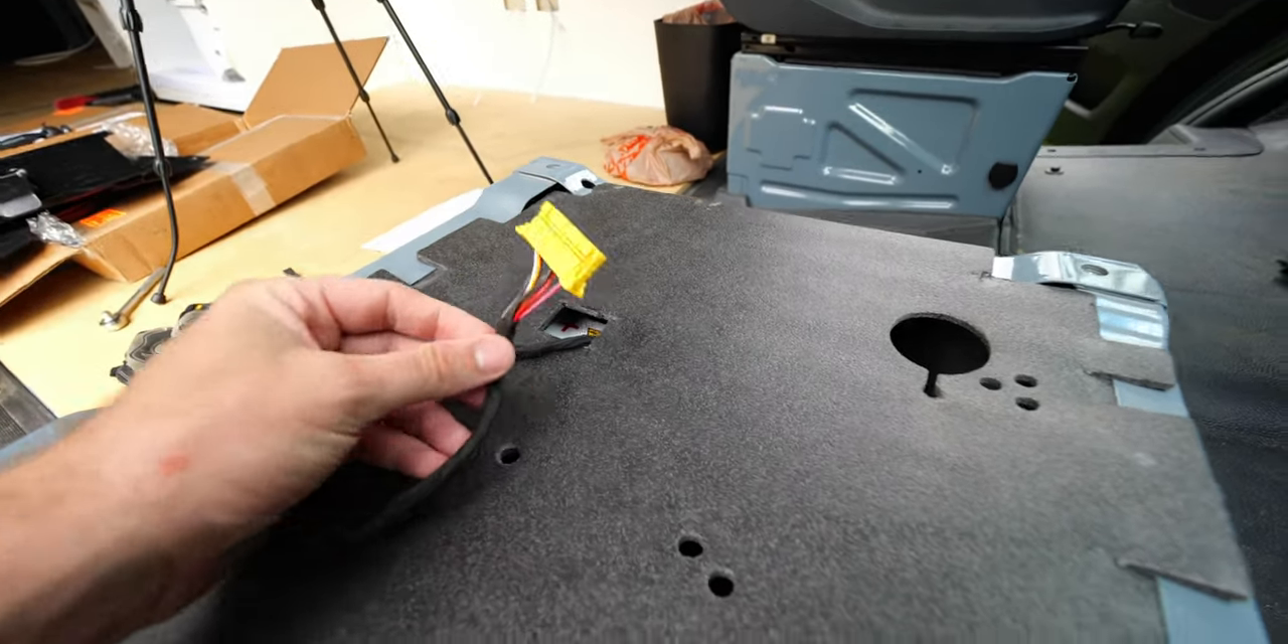So we've made our hole, we've pulled our connector through.